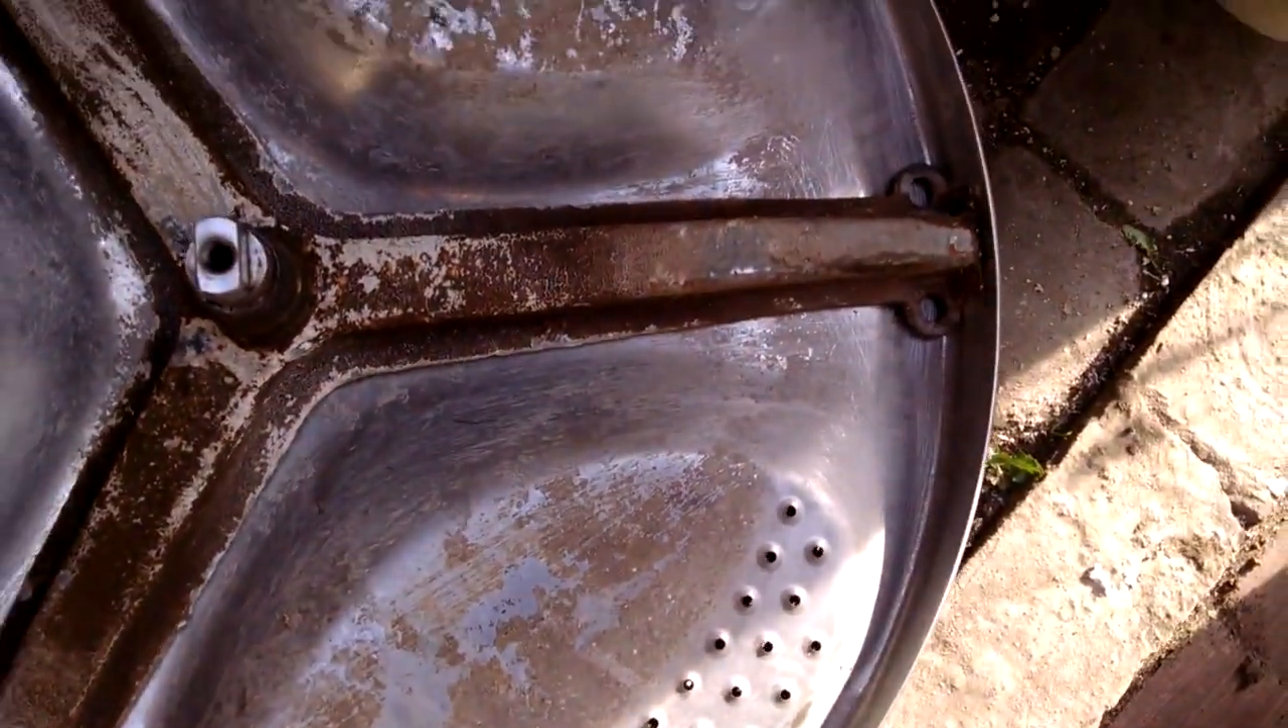Крестовина уже установлена подготовлено место под установку.